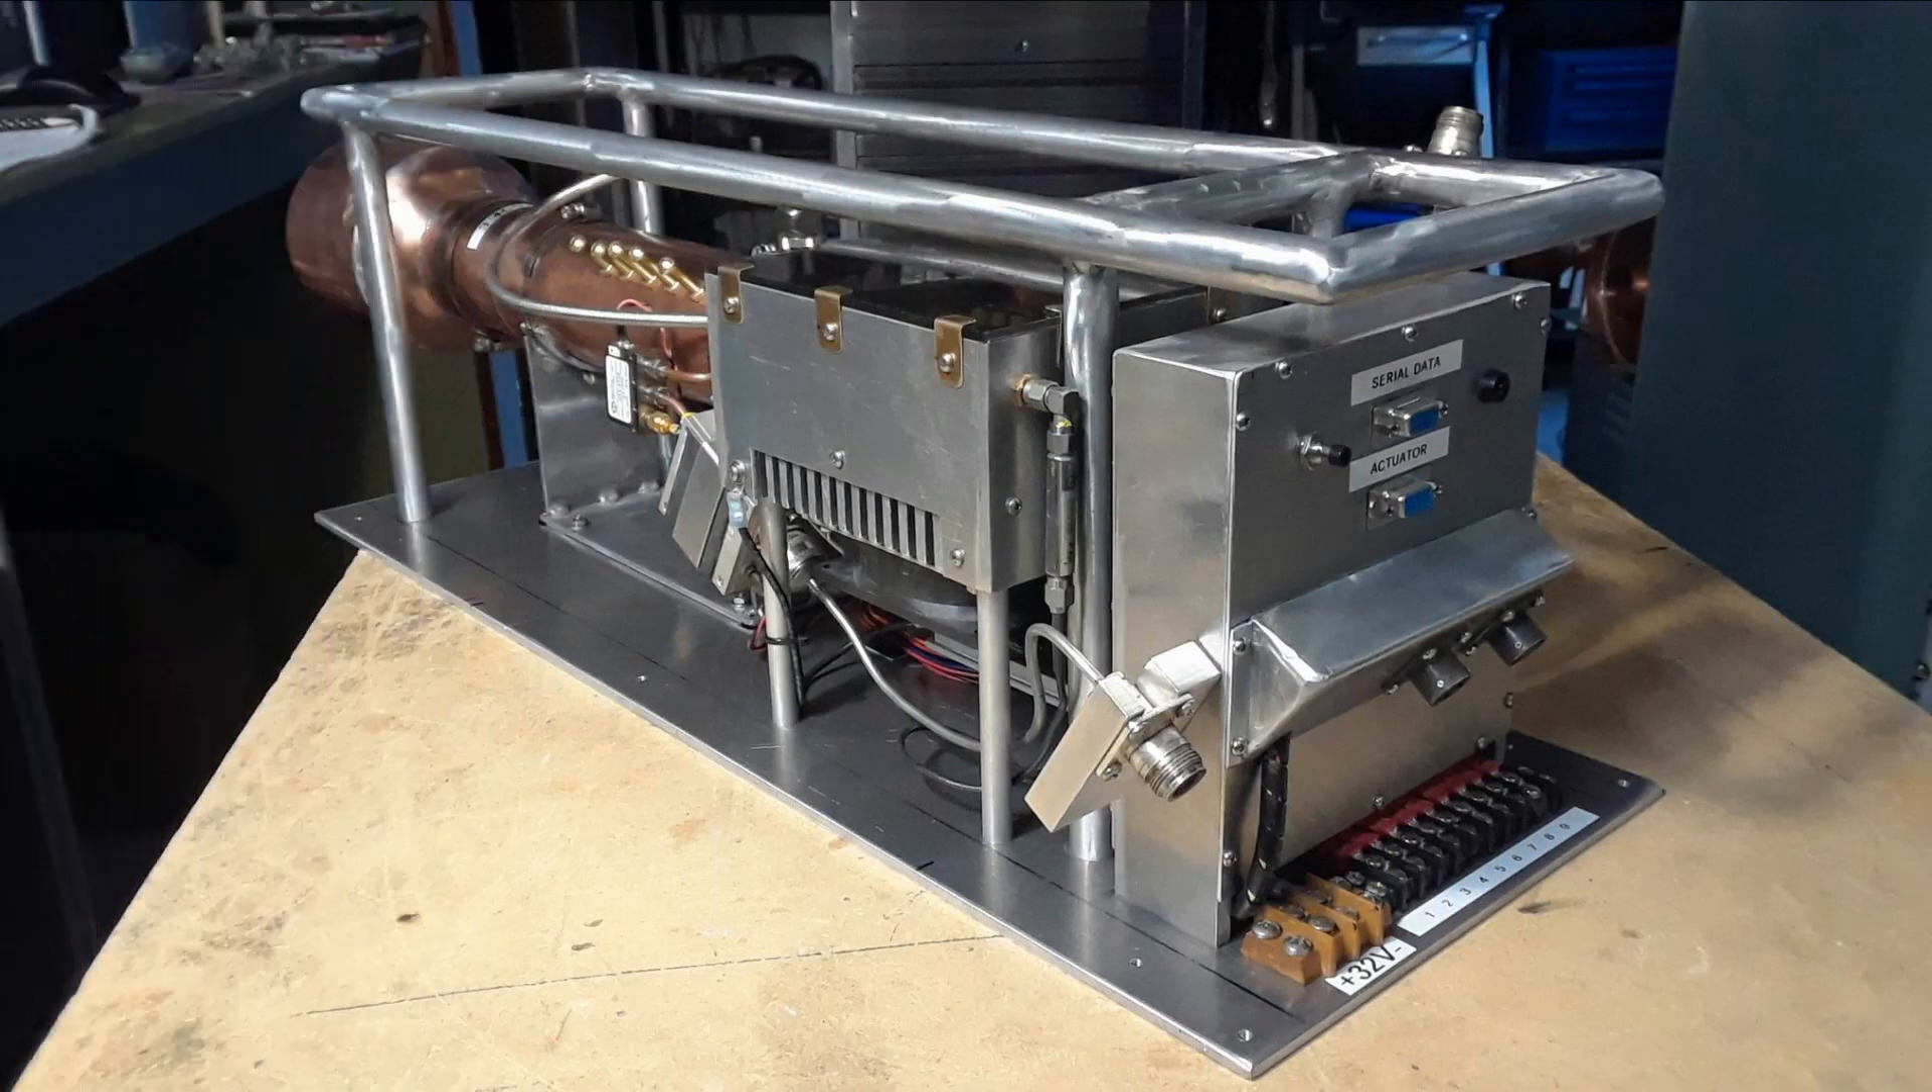Then finally the crash frame is put together and bolted onto the plate to protect all the goodies and have something to carry it by.